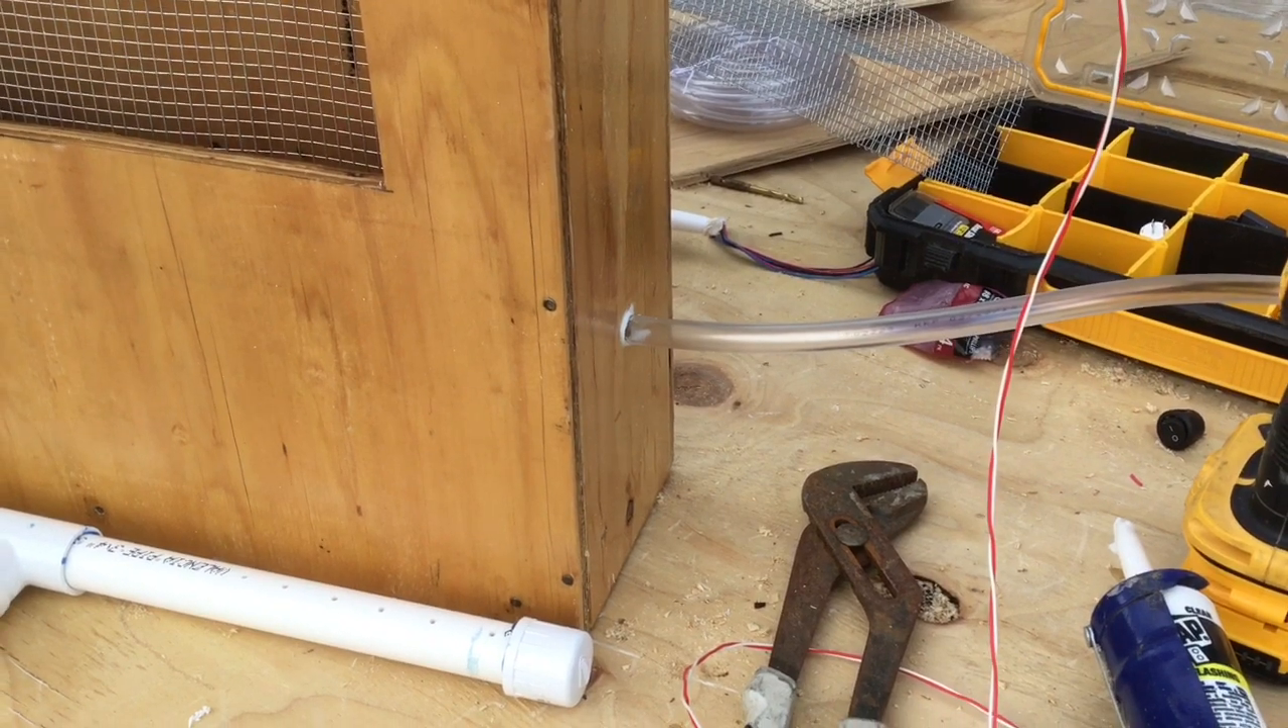So the next piece I've installed a half inch line that will be the drain returning water from my cooler back to the main water reservoir outside.